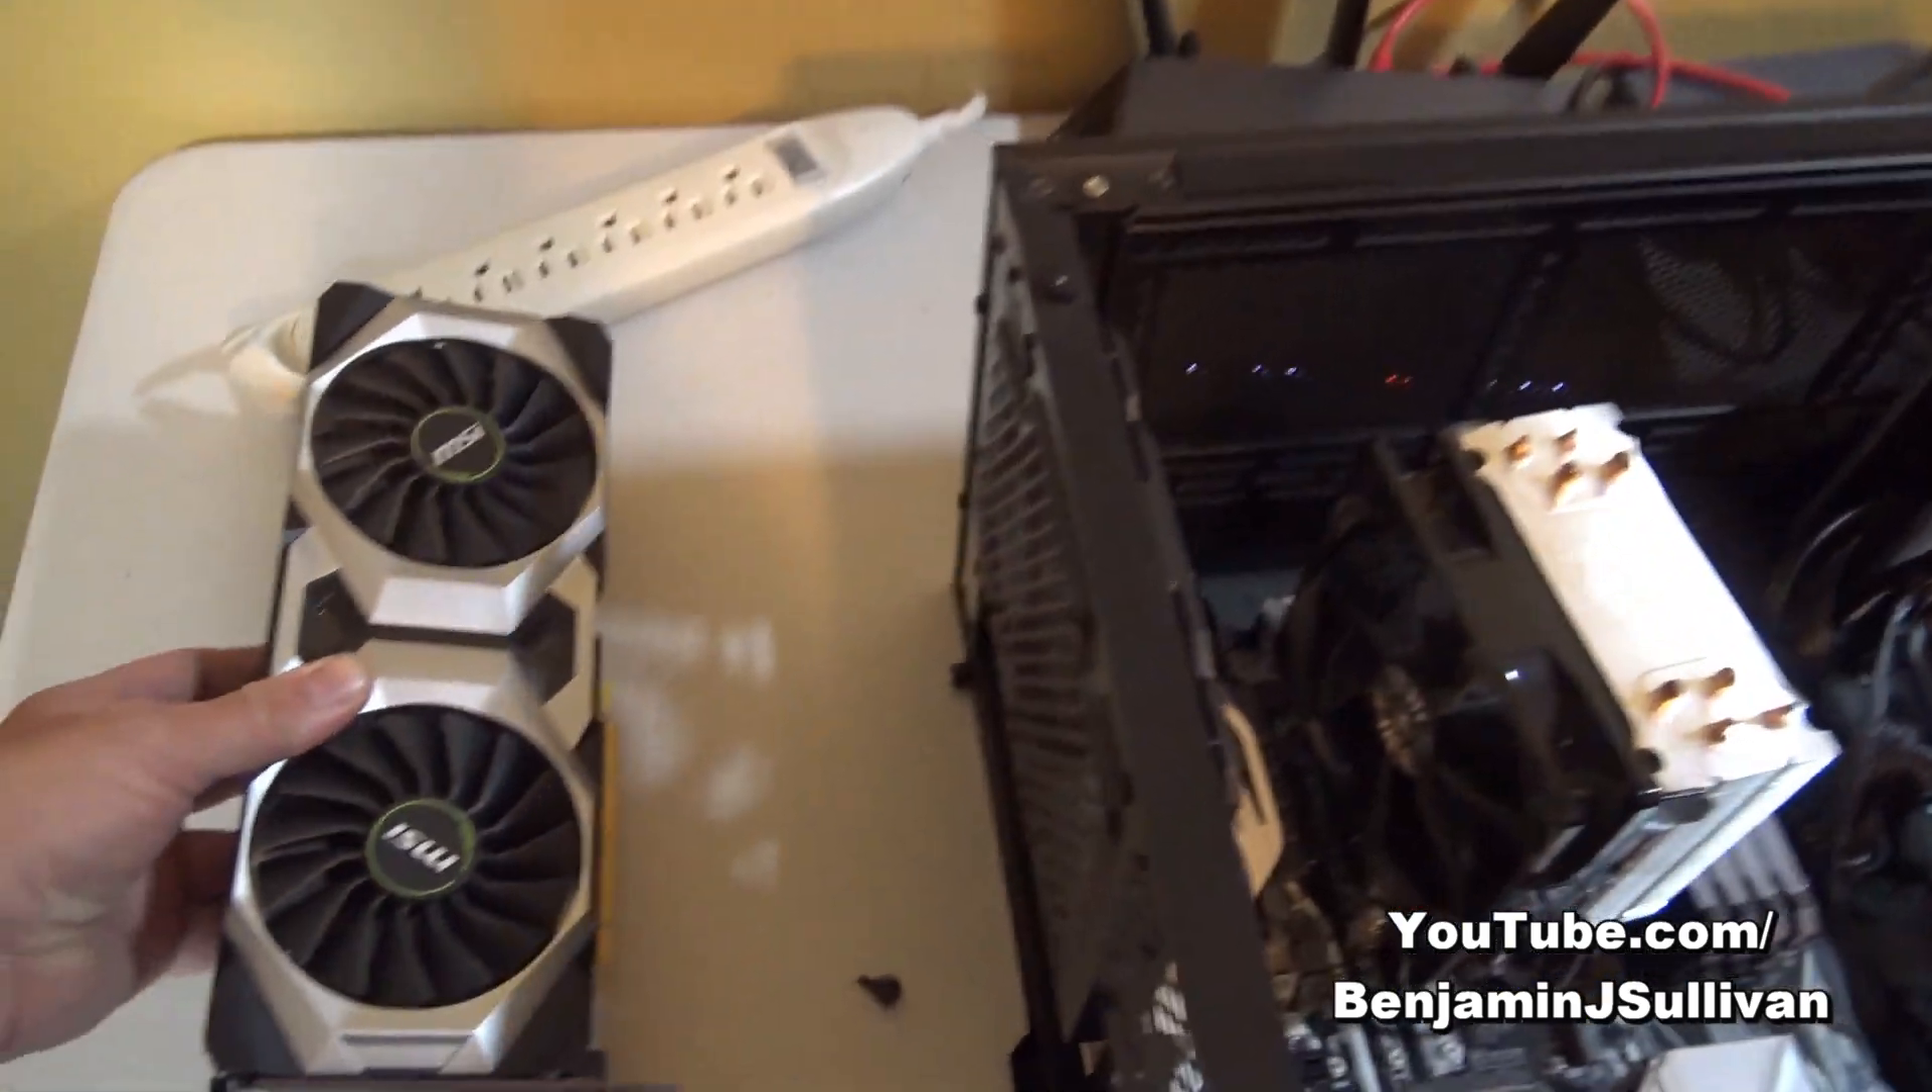And after pressing down on the plastic, the old video card popped right out.